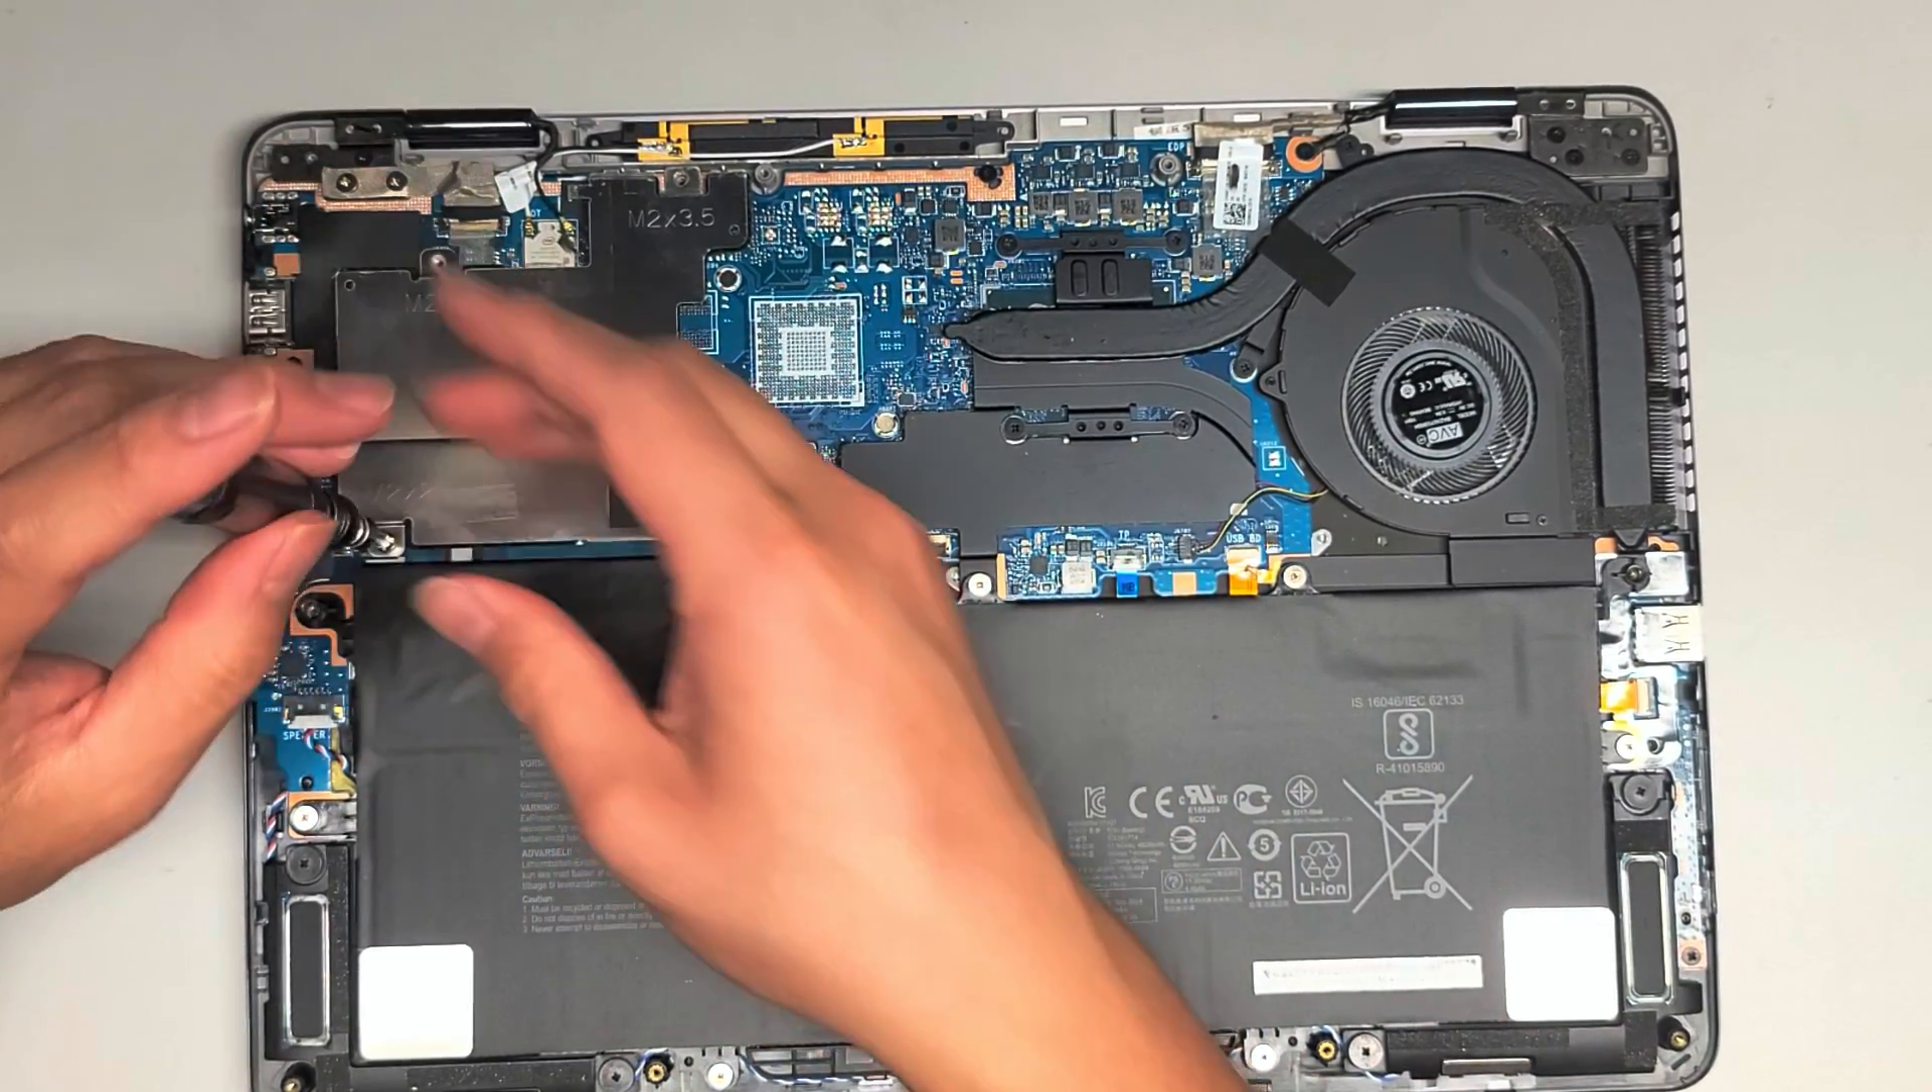If you're wondering, no, I didn't take out the battery yet.